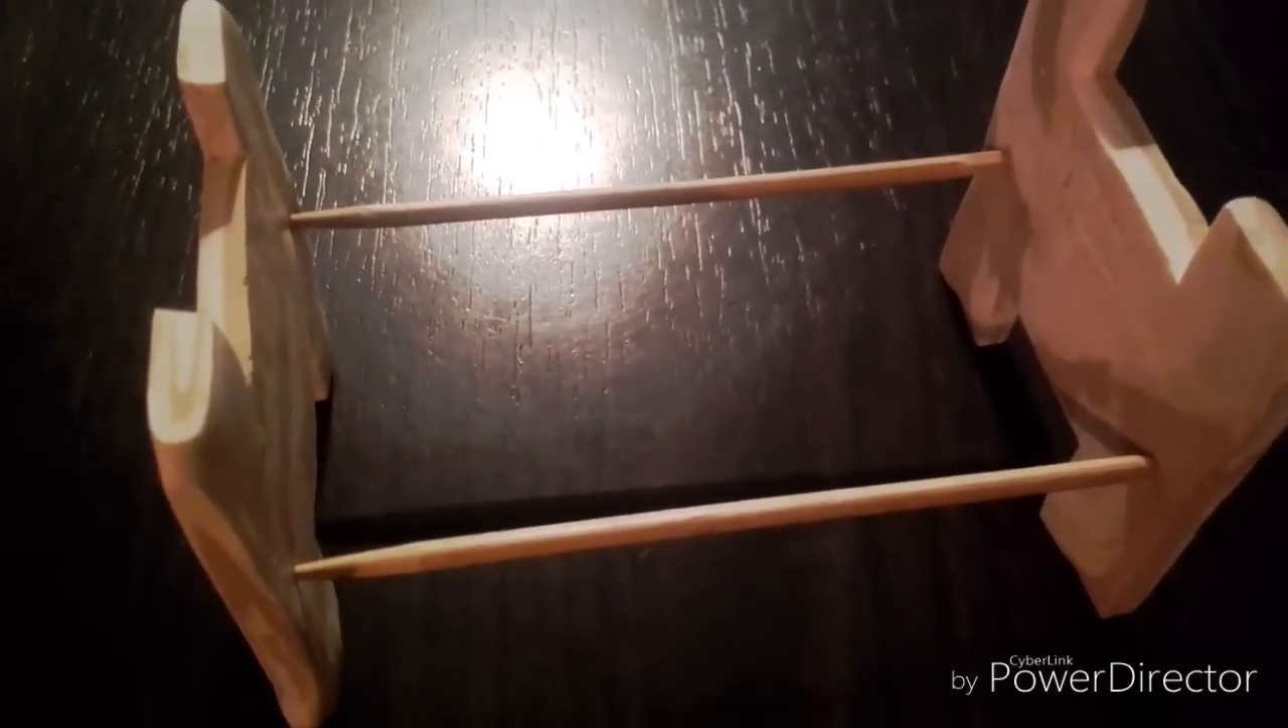Voilà les deux têtes de lit sont accrochées l'une à l'autre avec les bâtonnets effilés.